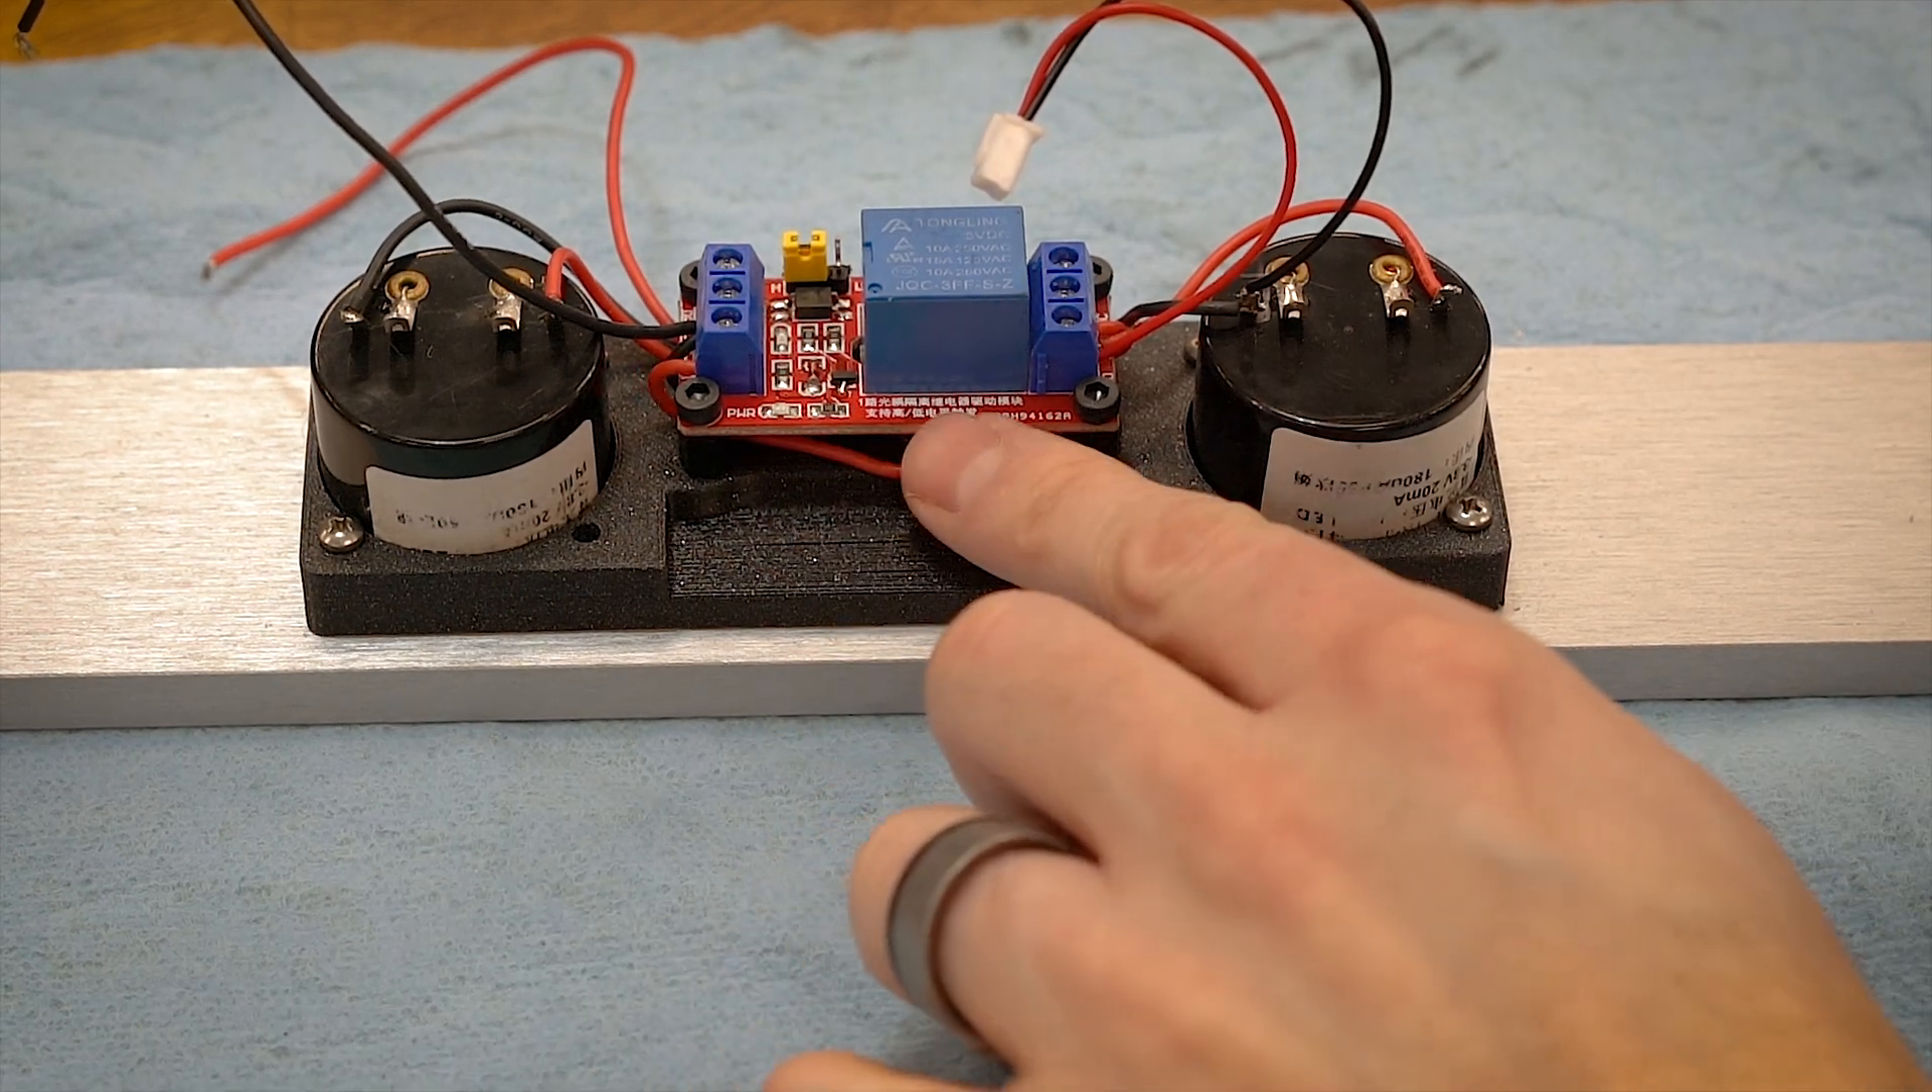So this is a fully populated board you can see the 3D printed piece there you've got the relay mounted on the back.